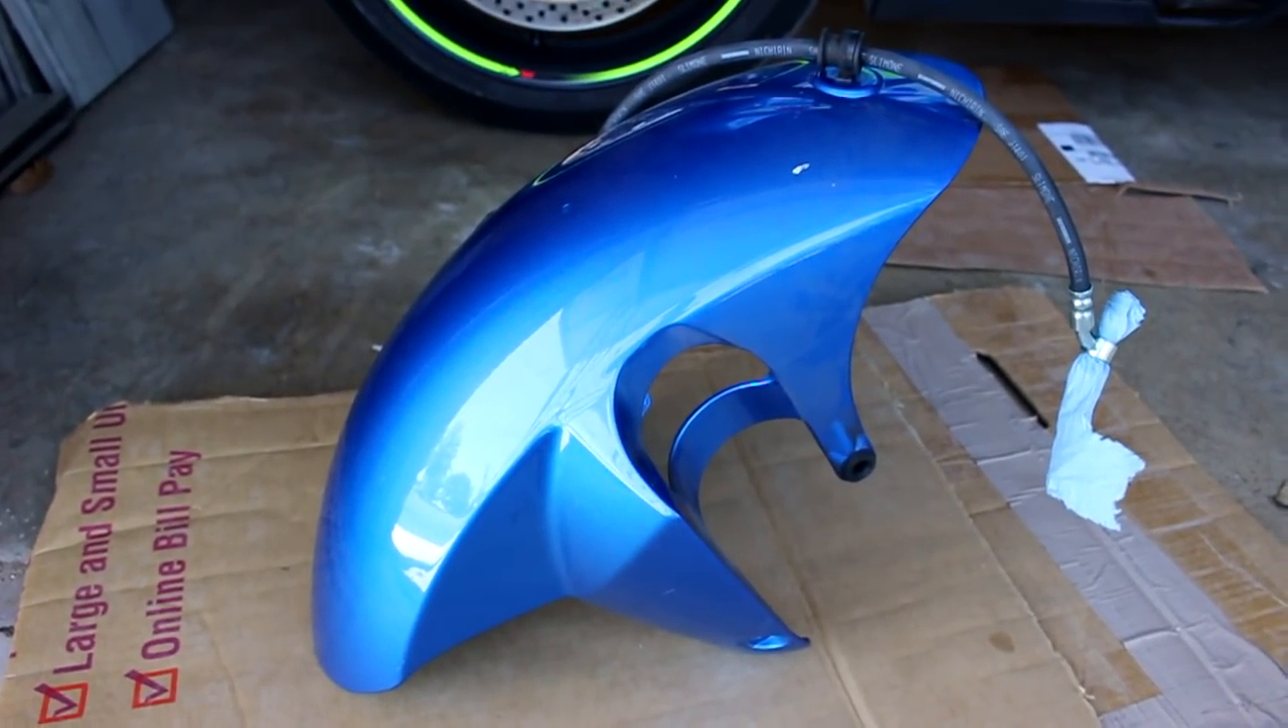Okay, so I got the fender off.